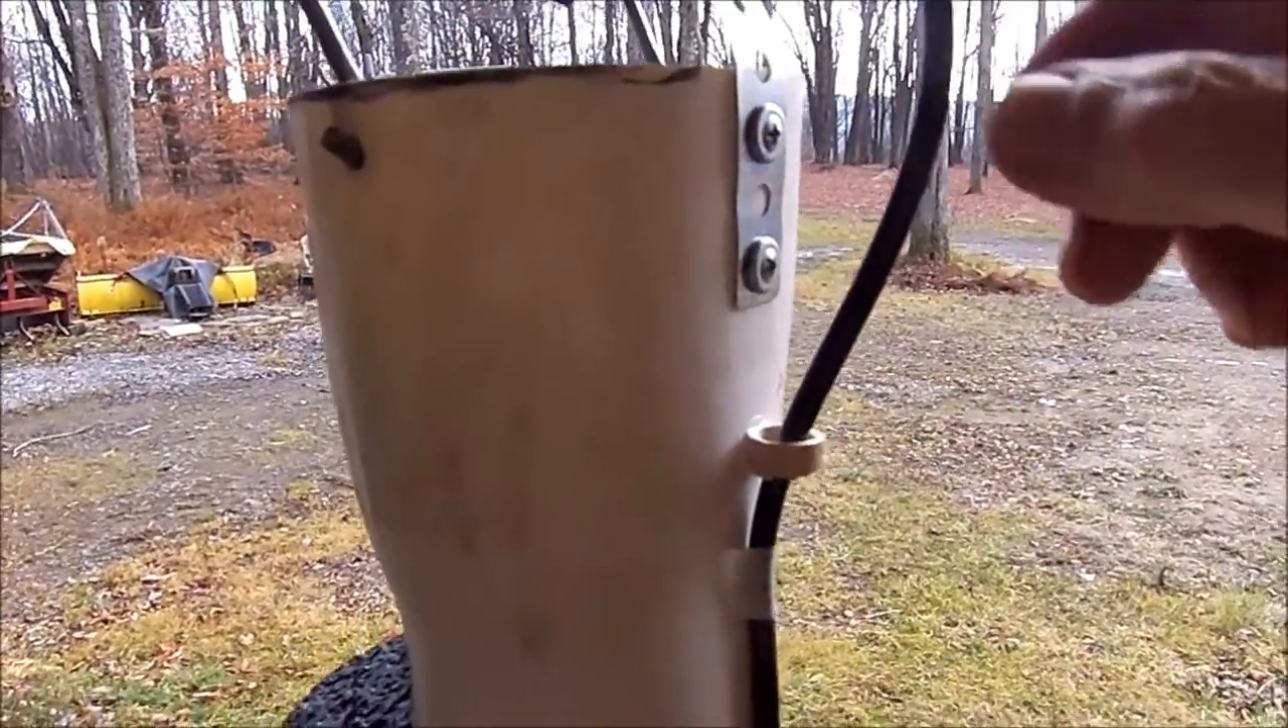I just glued on a little piece of PVC here to hold the tubing.